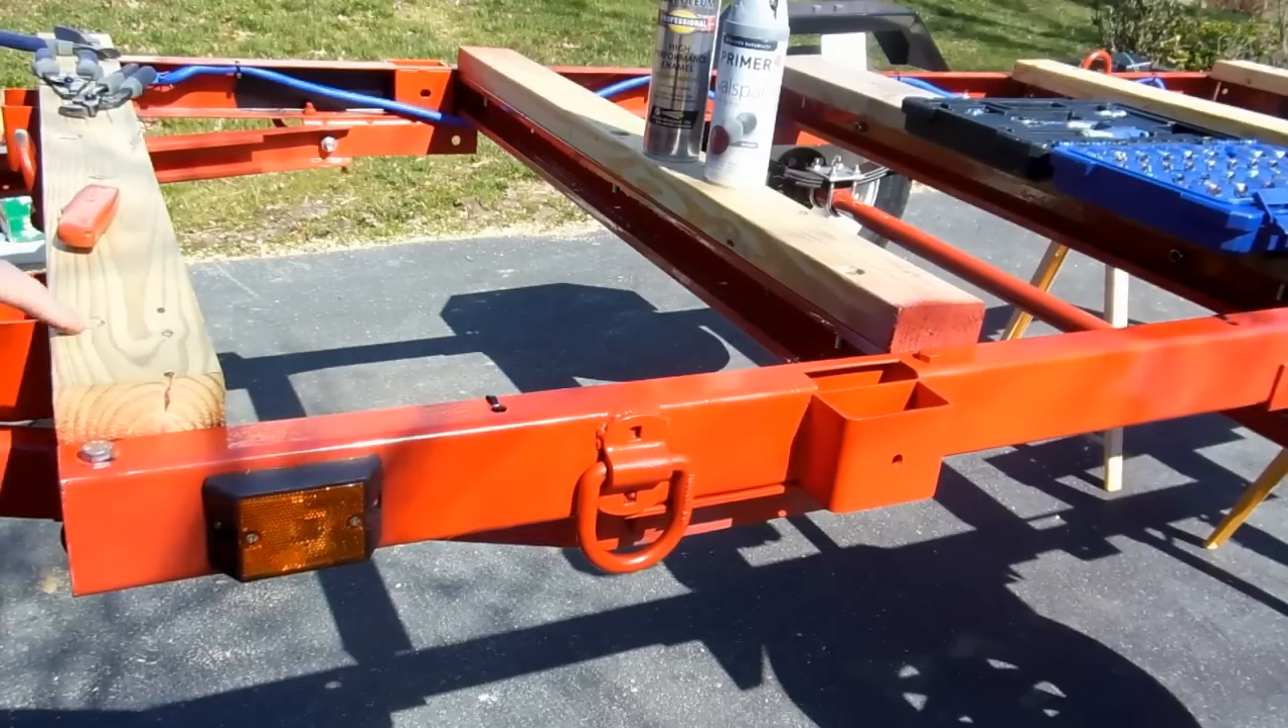And the last thing we've done is put these 2x4s horizontally from side to side.